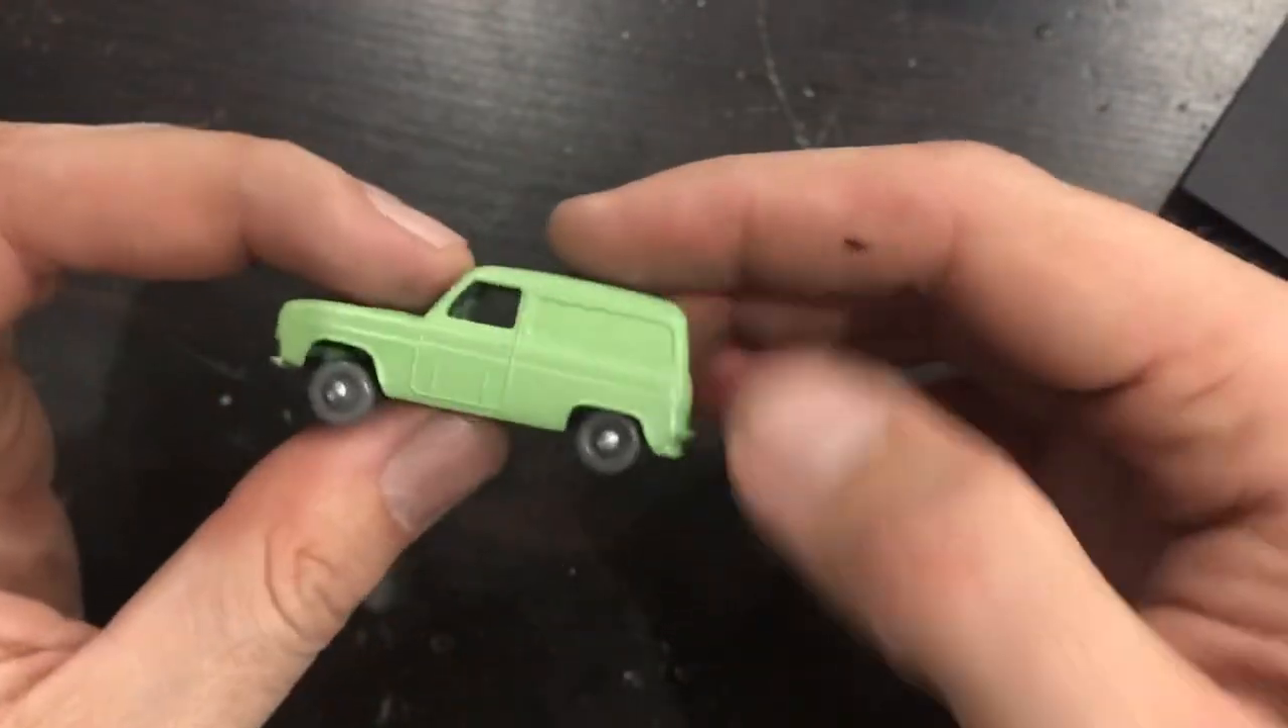The only thing we have left now is our decals.